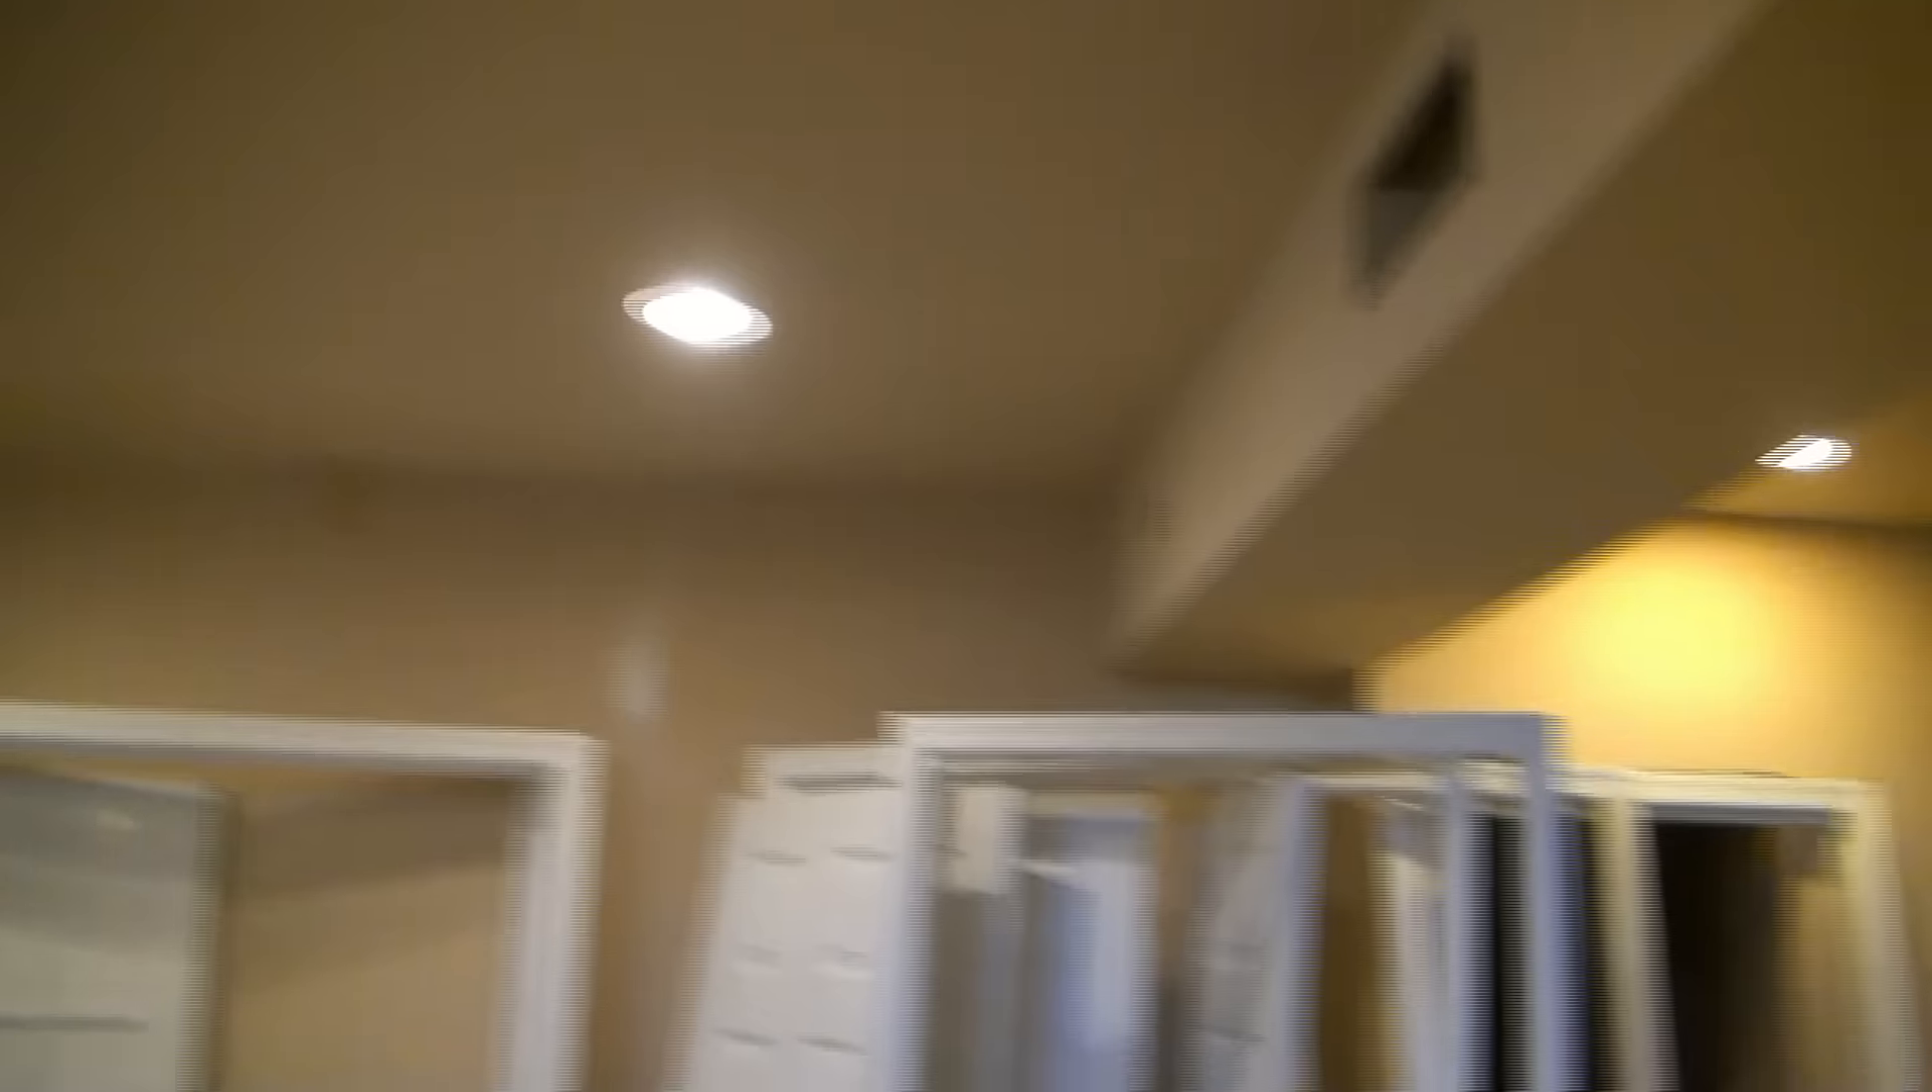Now you can see all the recessed lights that are up there, and they've got the bulbs in them, and they're all up inside the drywall now.